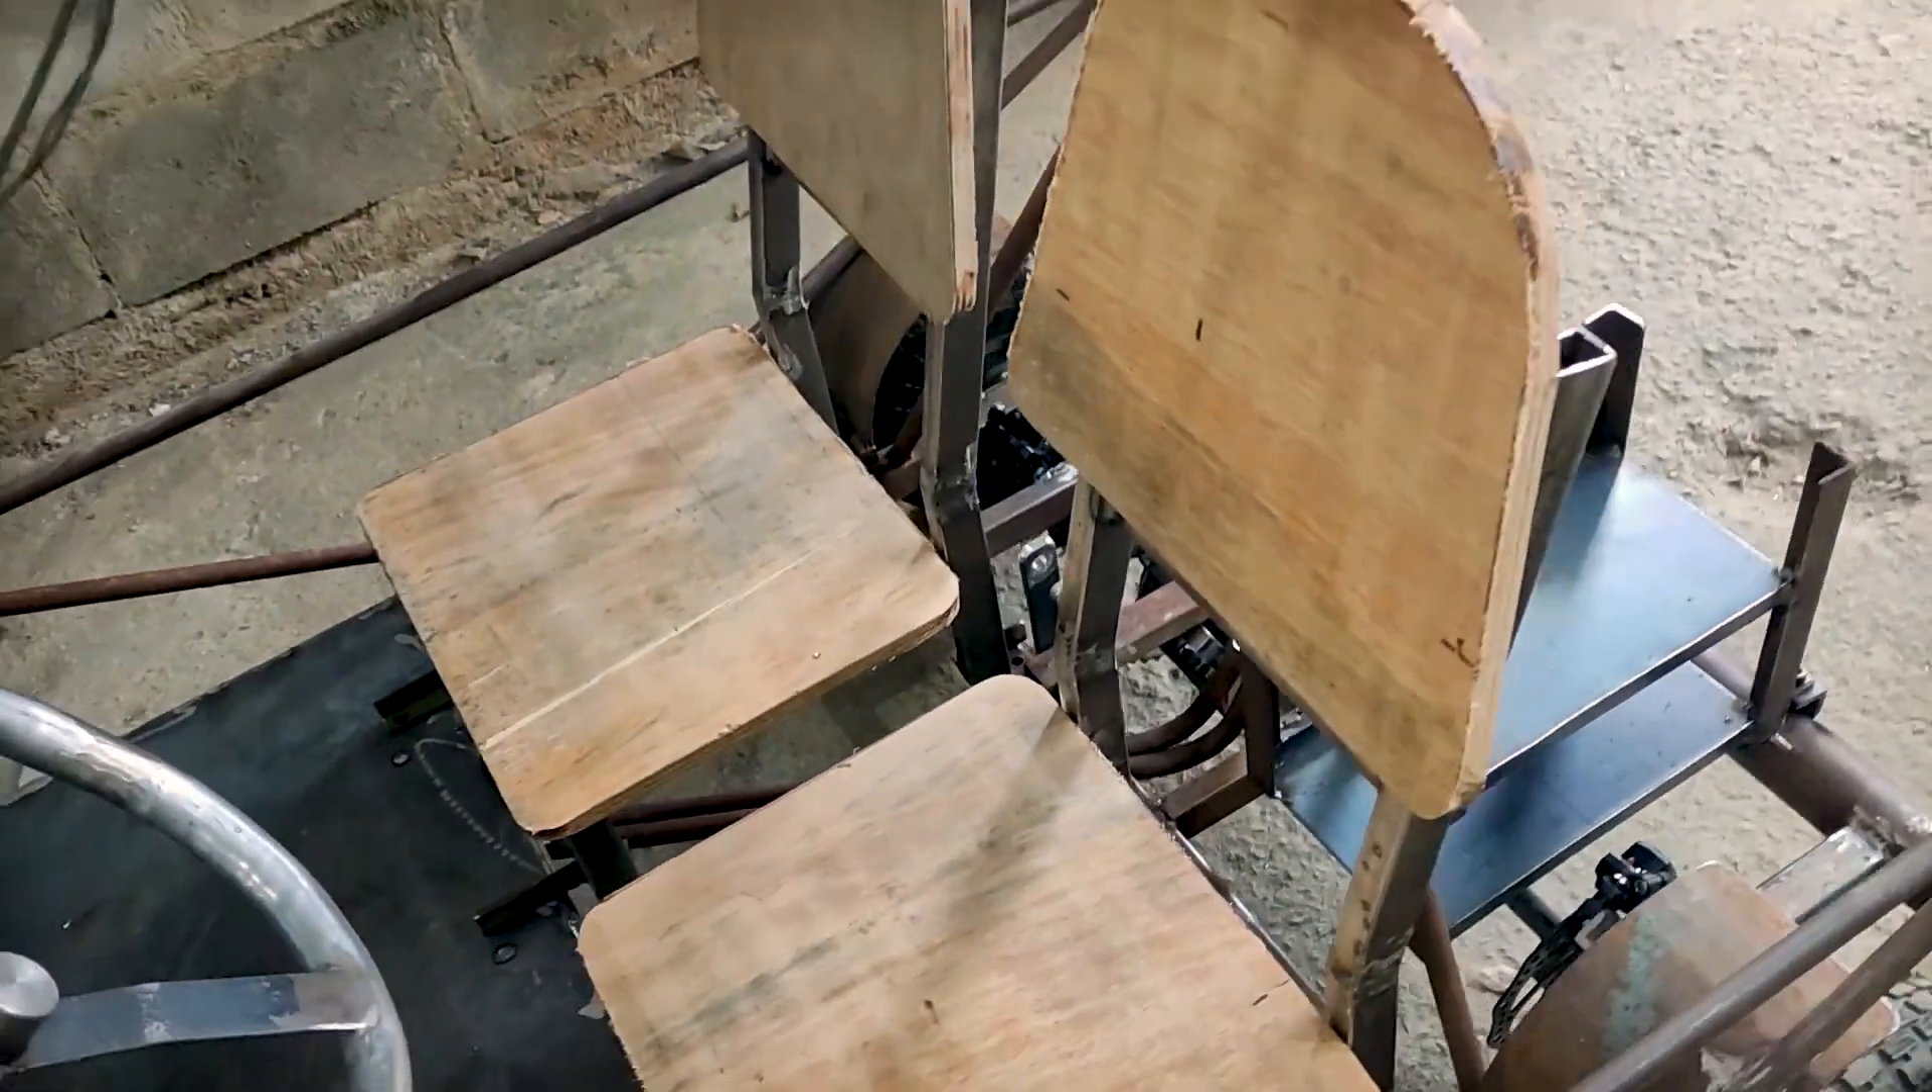O banco está solto ainda Tem que forrar esse banco ainda, colocar um estofado nele.